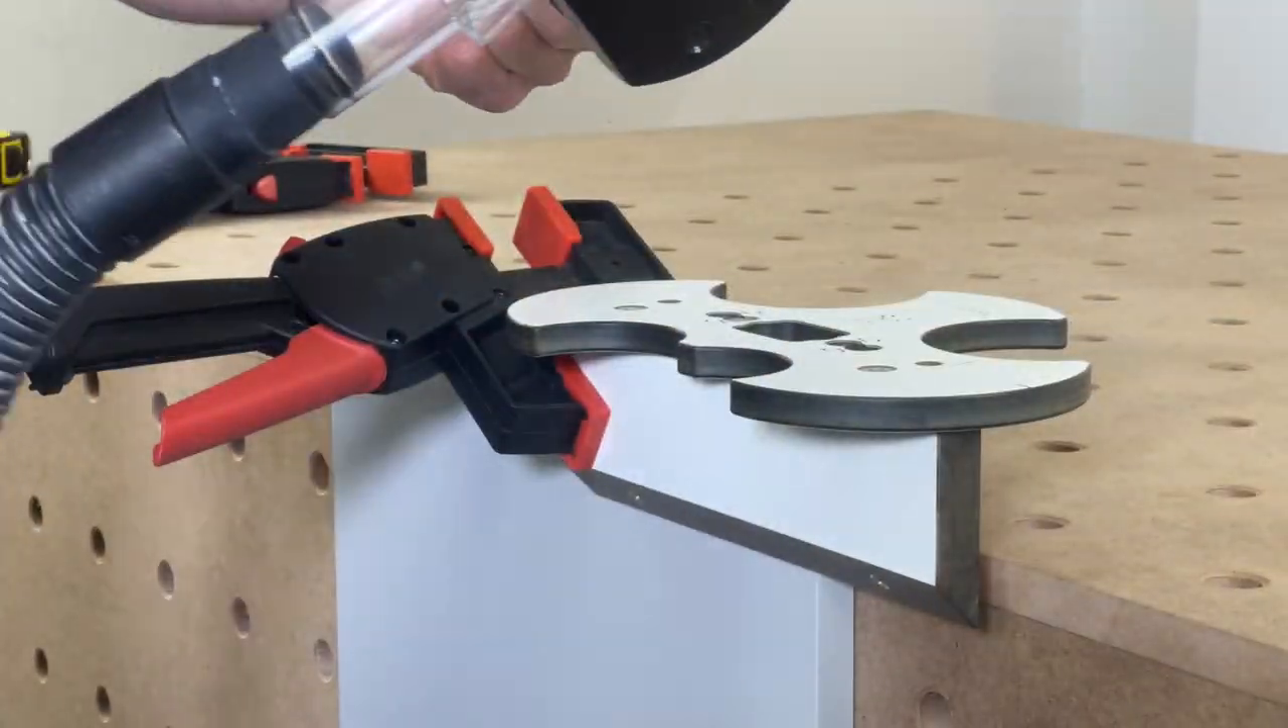And here I've clamped the panel to the side of my workbench.